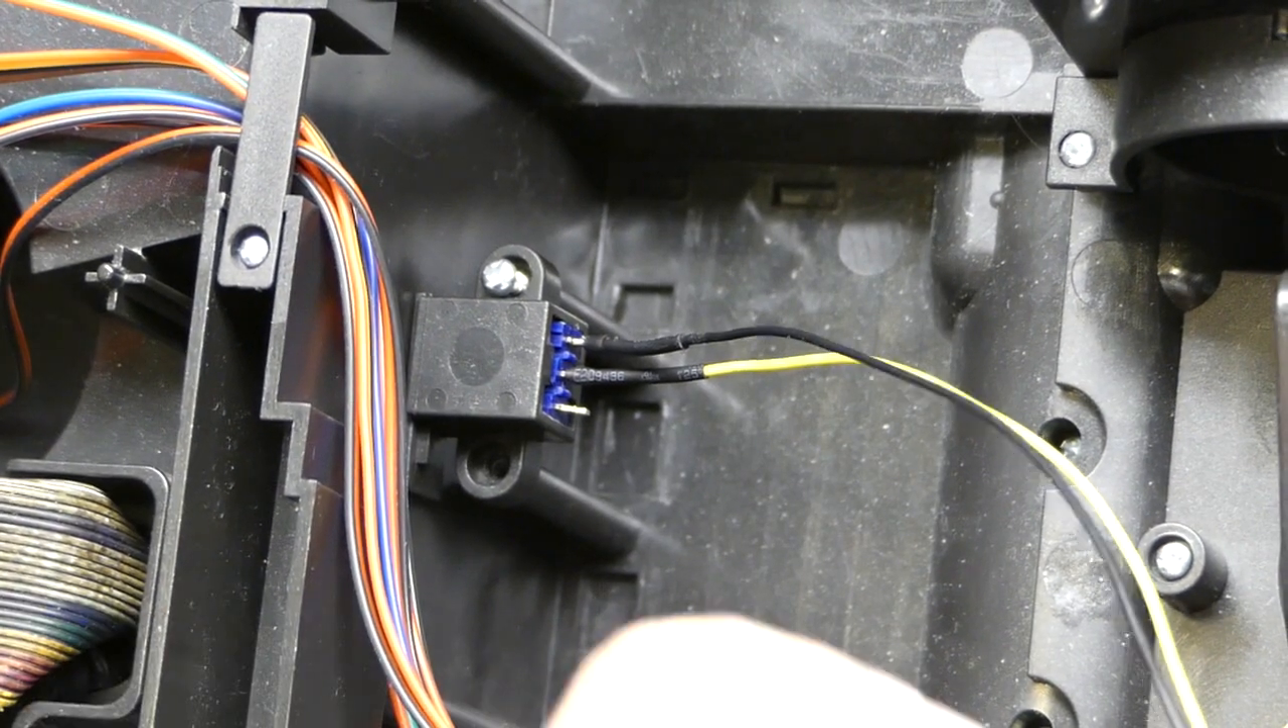So now we've got a new power switch, or battery disconnect switch we didn't have before.